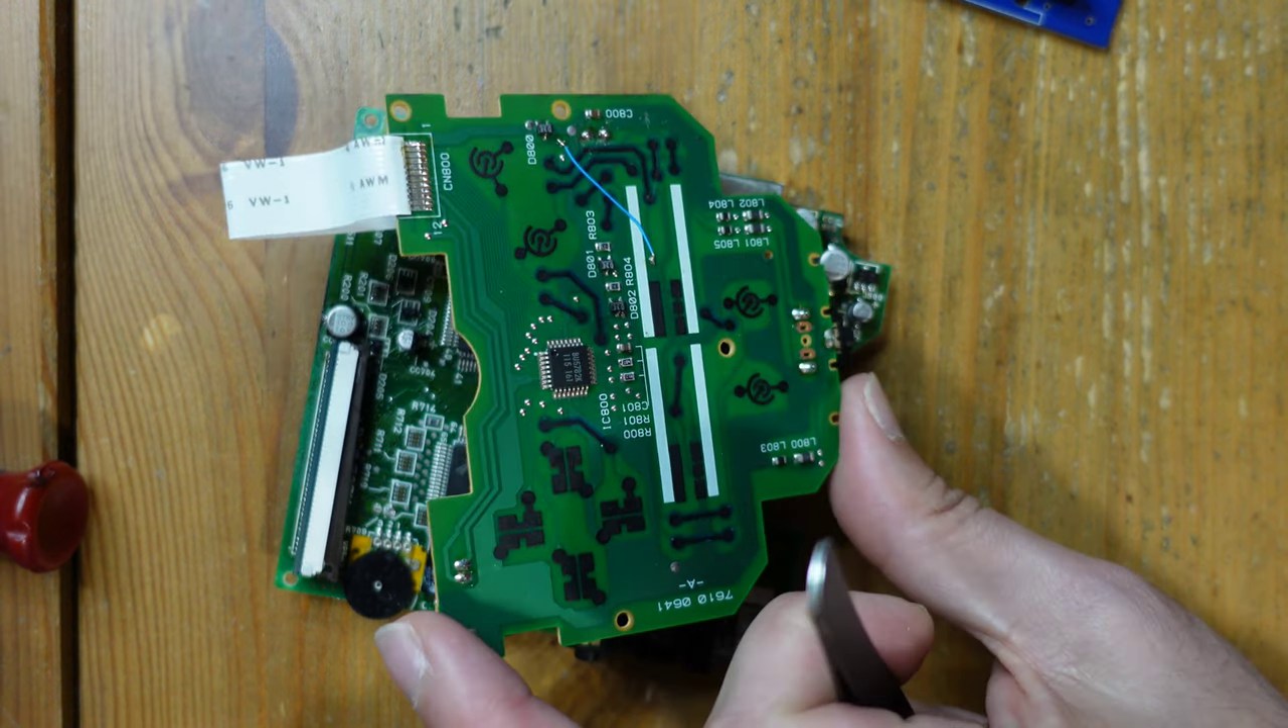I just simply installed a little bodge wire between the two points.